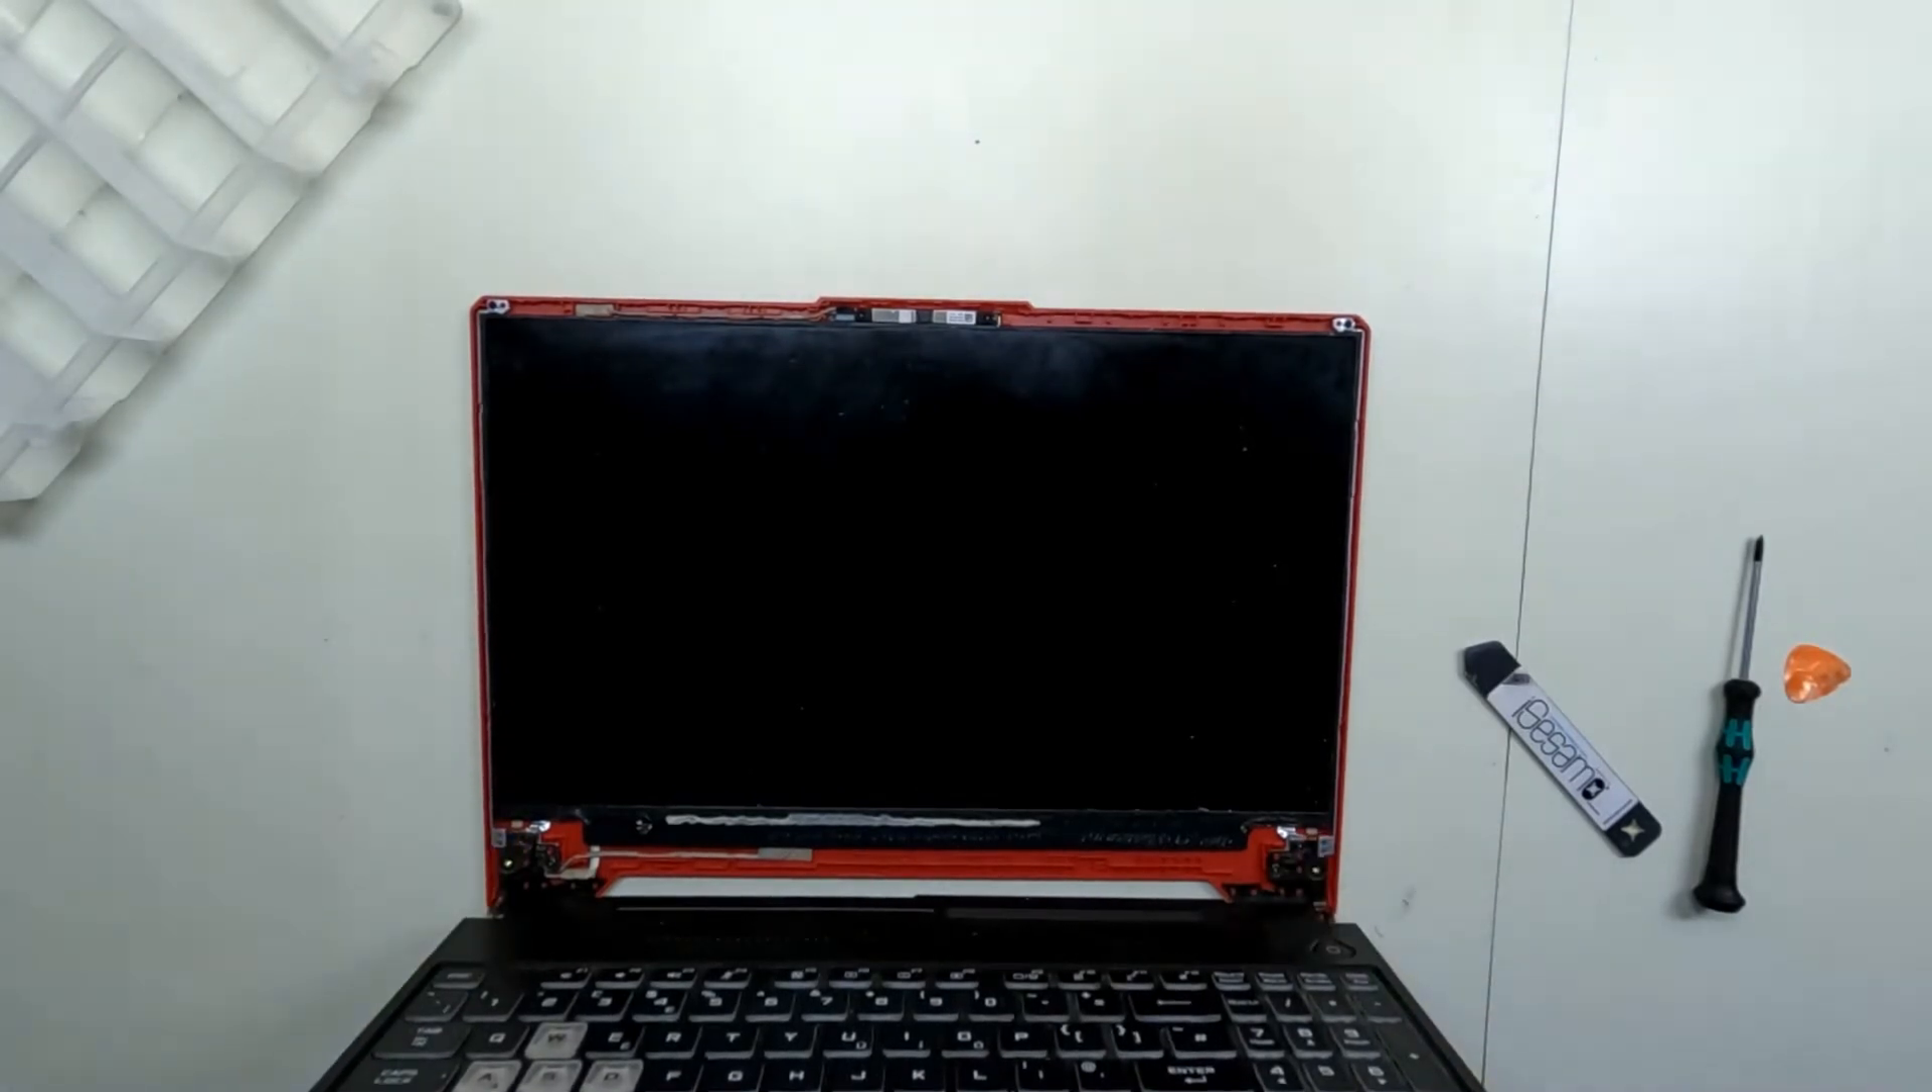Okay so we have the bezel and the bezel is off now we have to take off the screen.